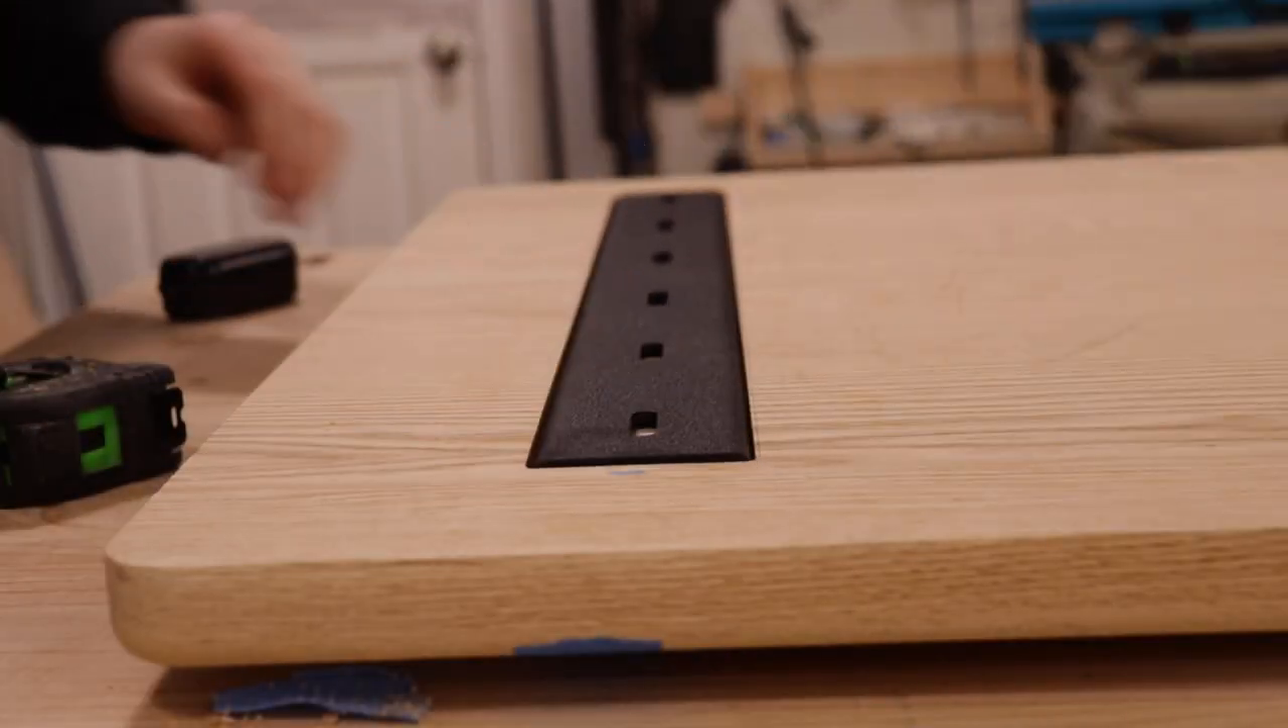Now that I have the c-channel in place I'm going to be adding the threaded inserts.